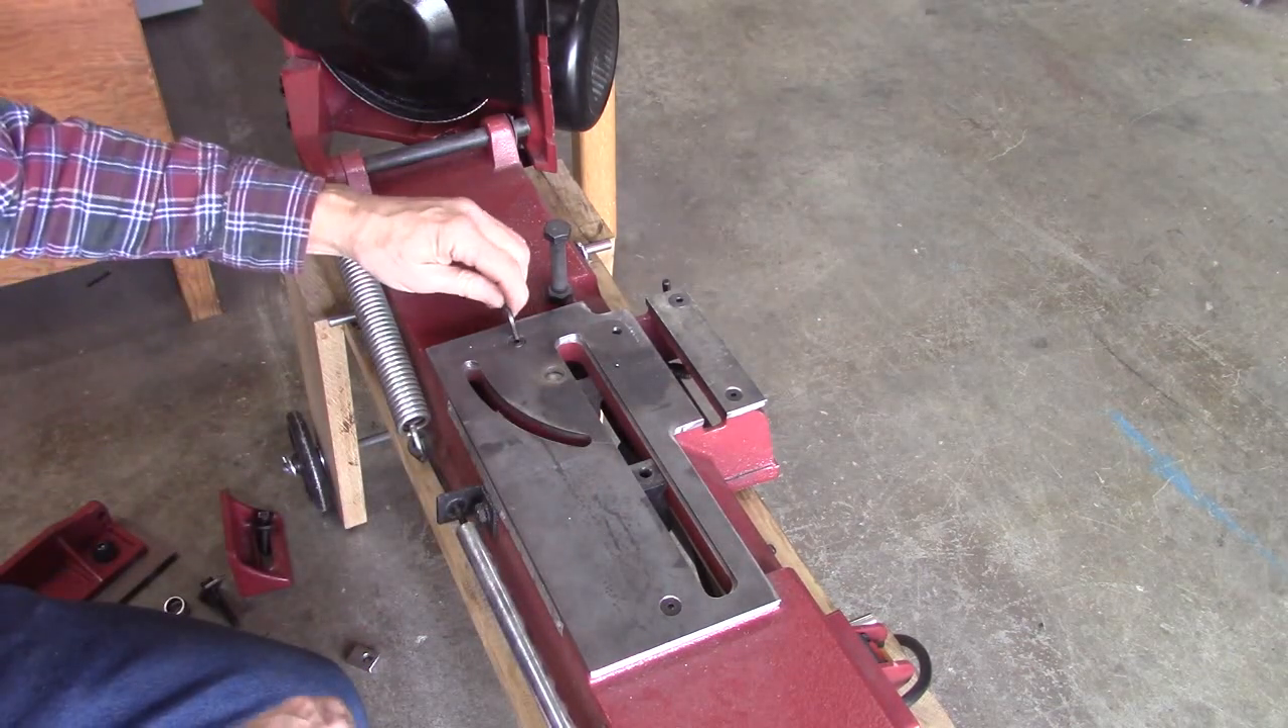Okay, you're looking at the elevating plate after it's installed, and I'm going to go through what it's going to take to install your plate if you buy one.